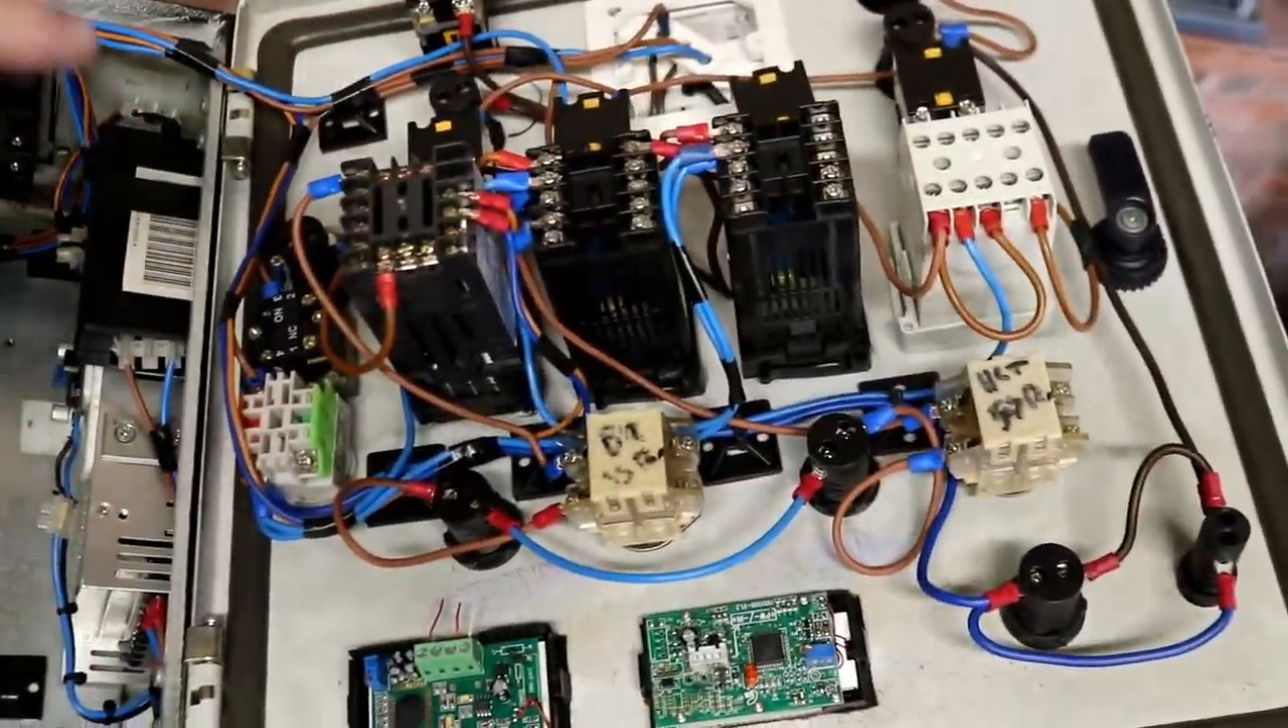So we've got most of the wiring done on the inside just for powering the electrics.